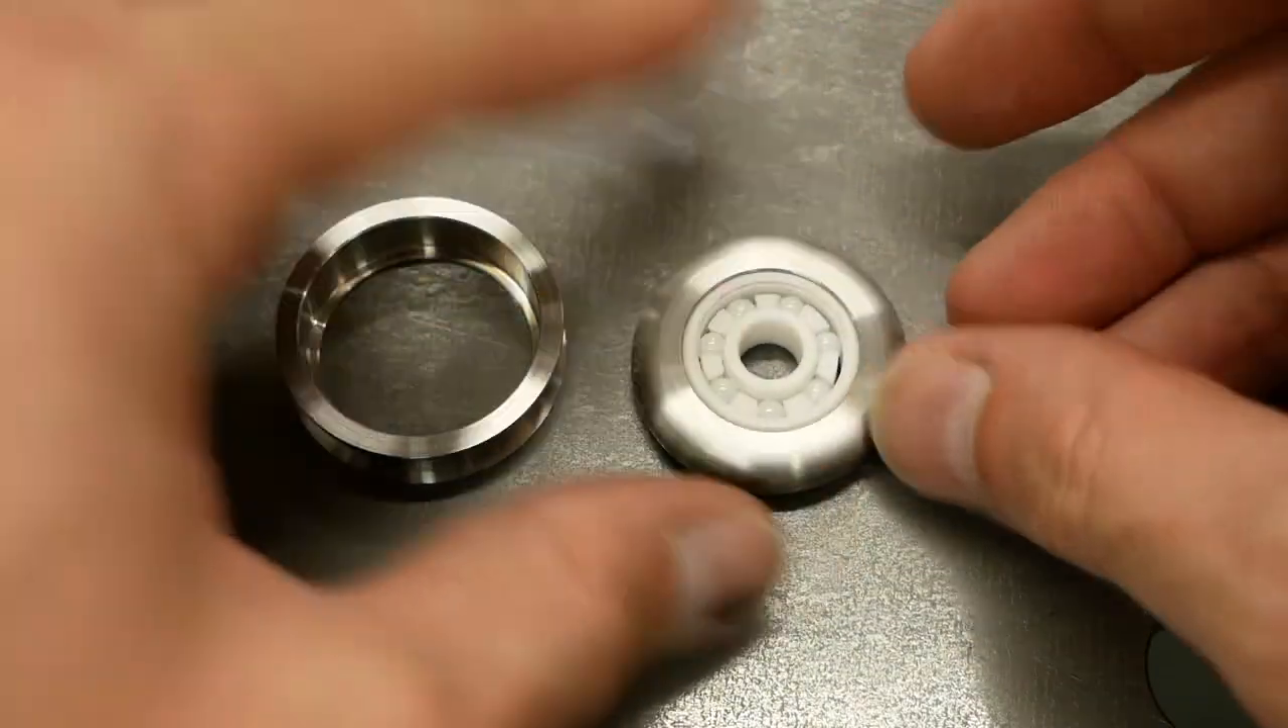I already inserted the bearing, this full ceramic bearing. It fits nicely.